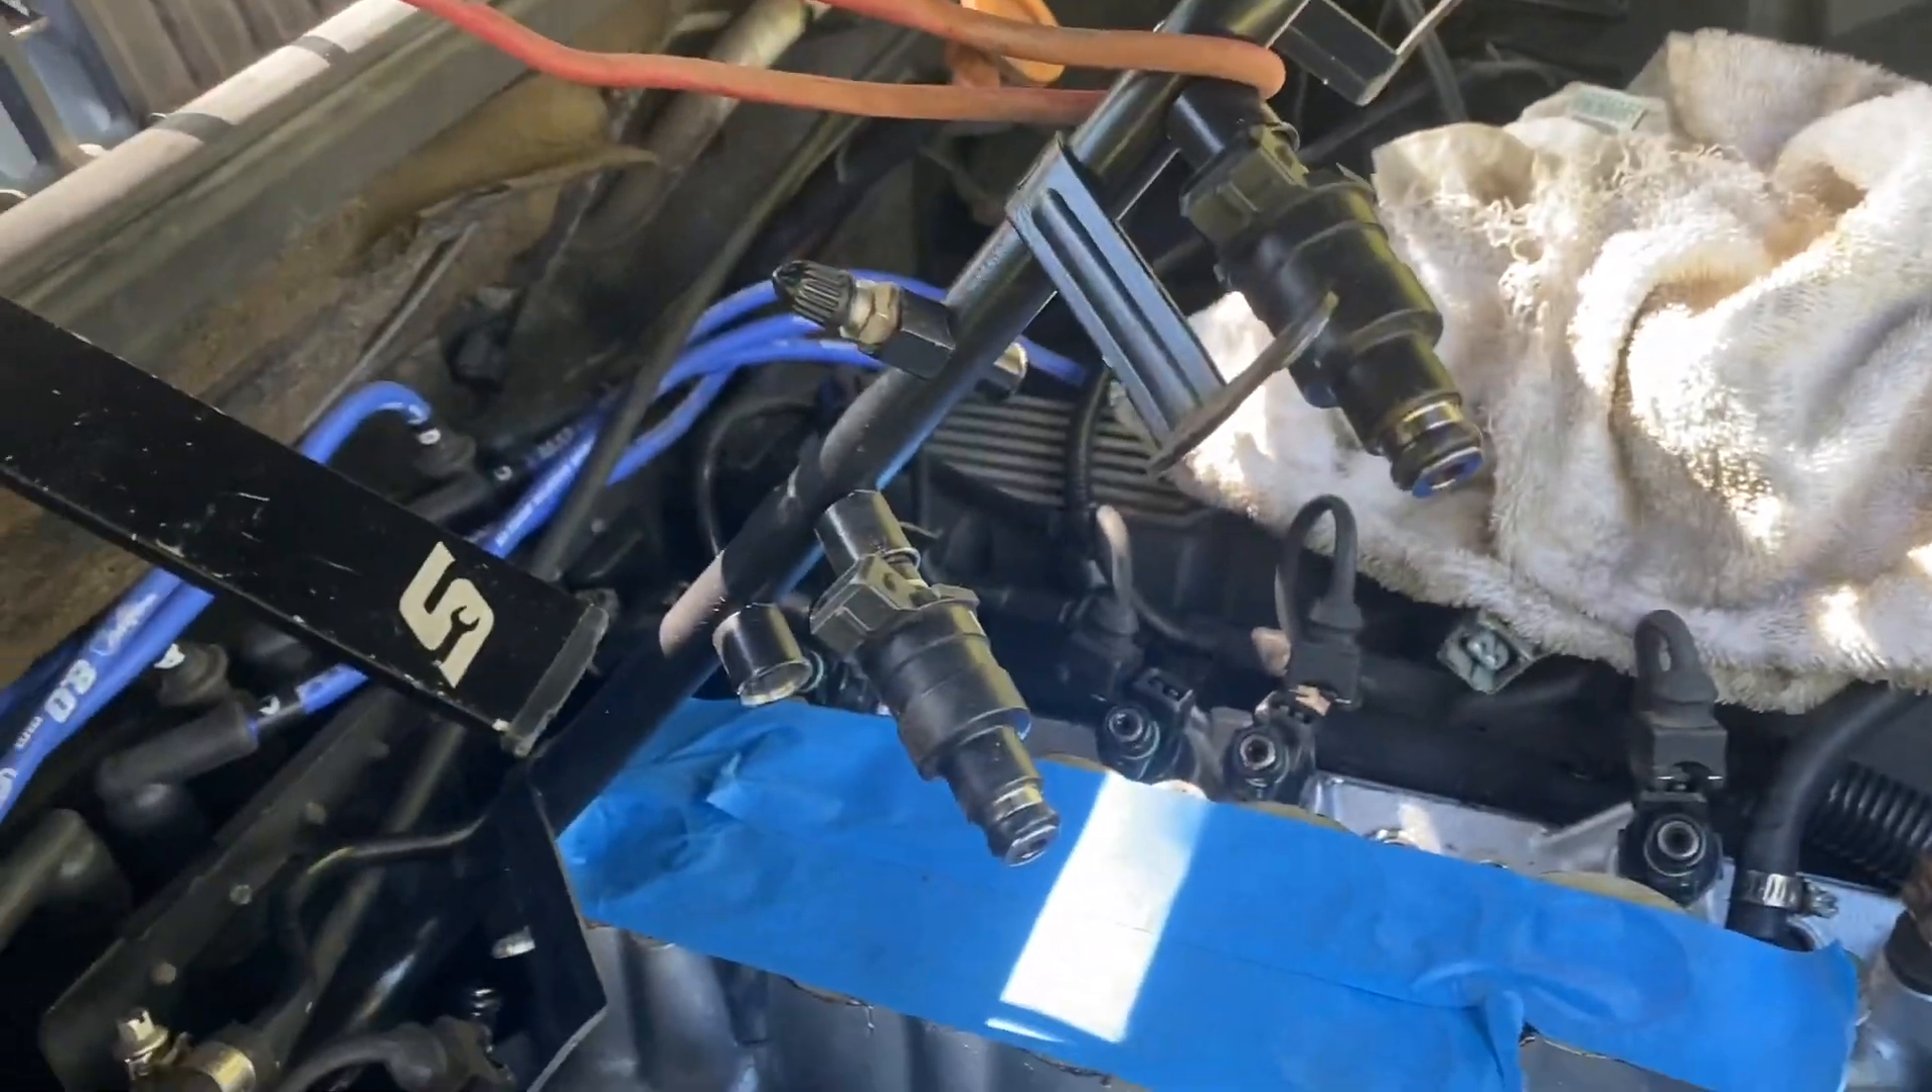We have a fuel rail lifted up.